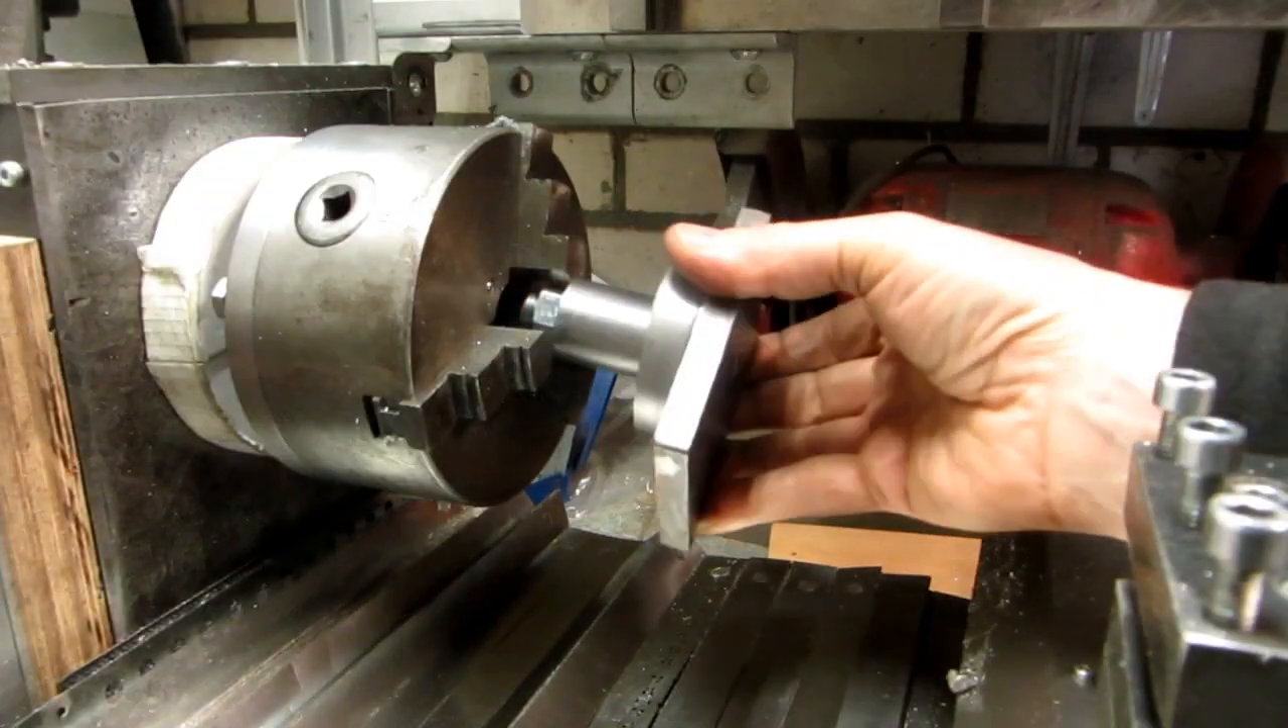To cut an accurate hole in the steel plate, I mounted the plate with a bolt and some glue onto a round fixture that can fit in my lathe chuck.